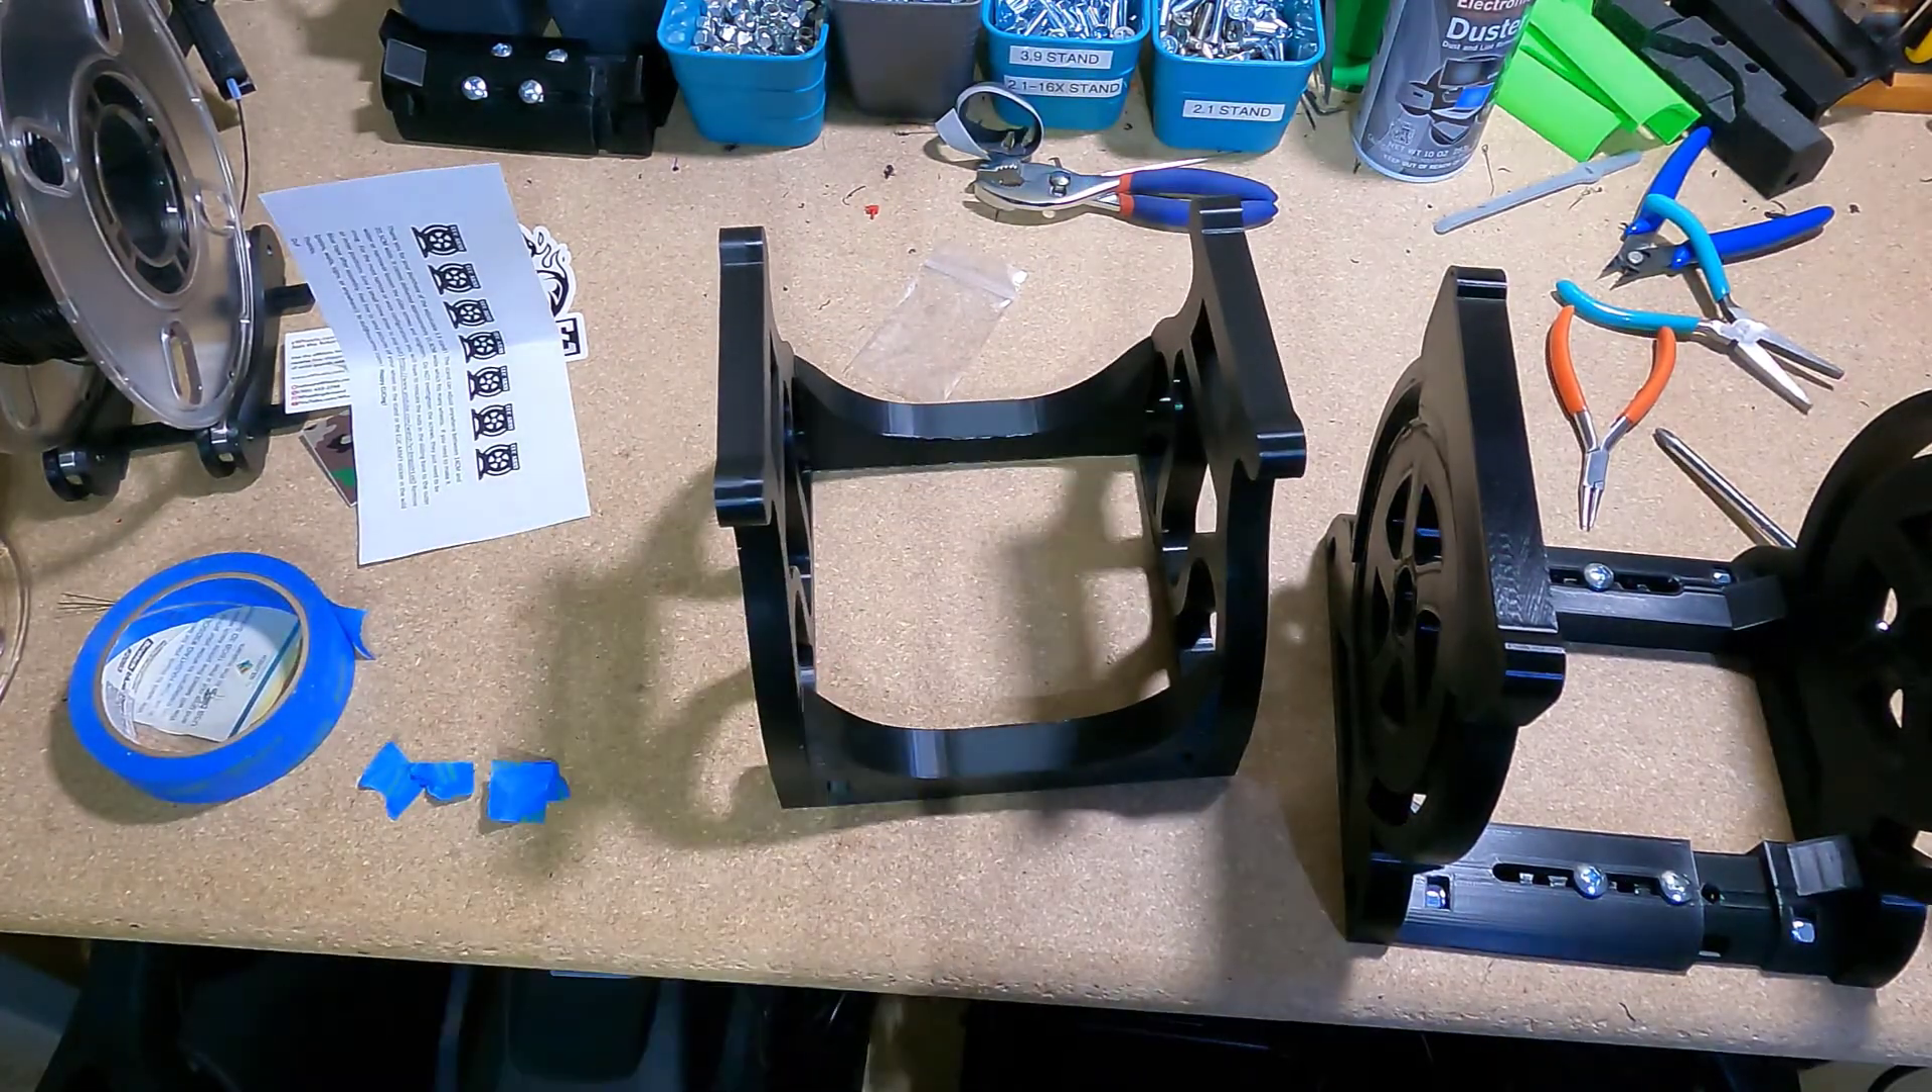All right so there you go the stand is now assembled.